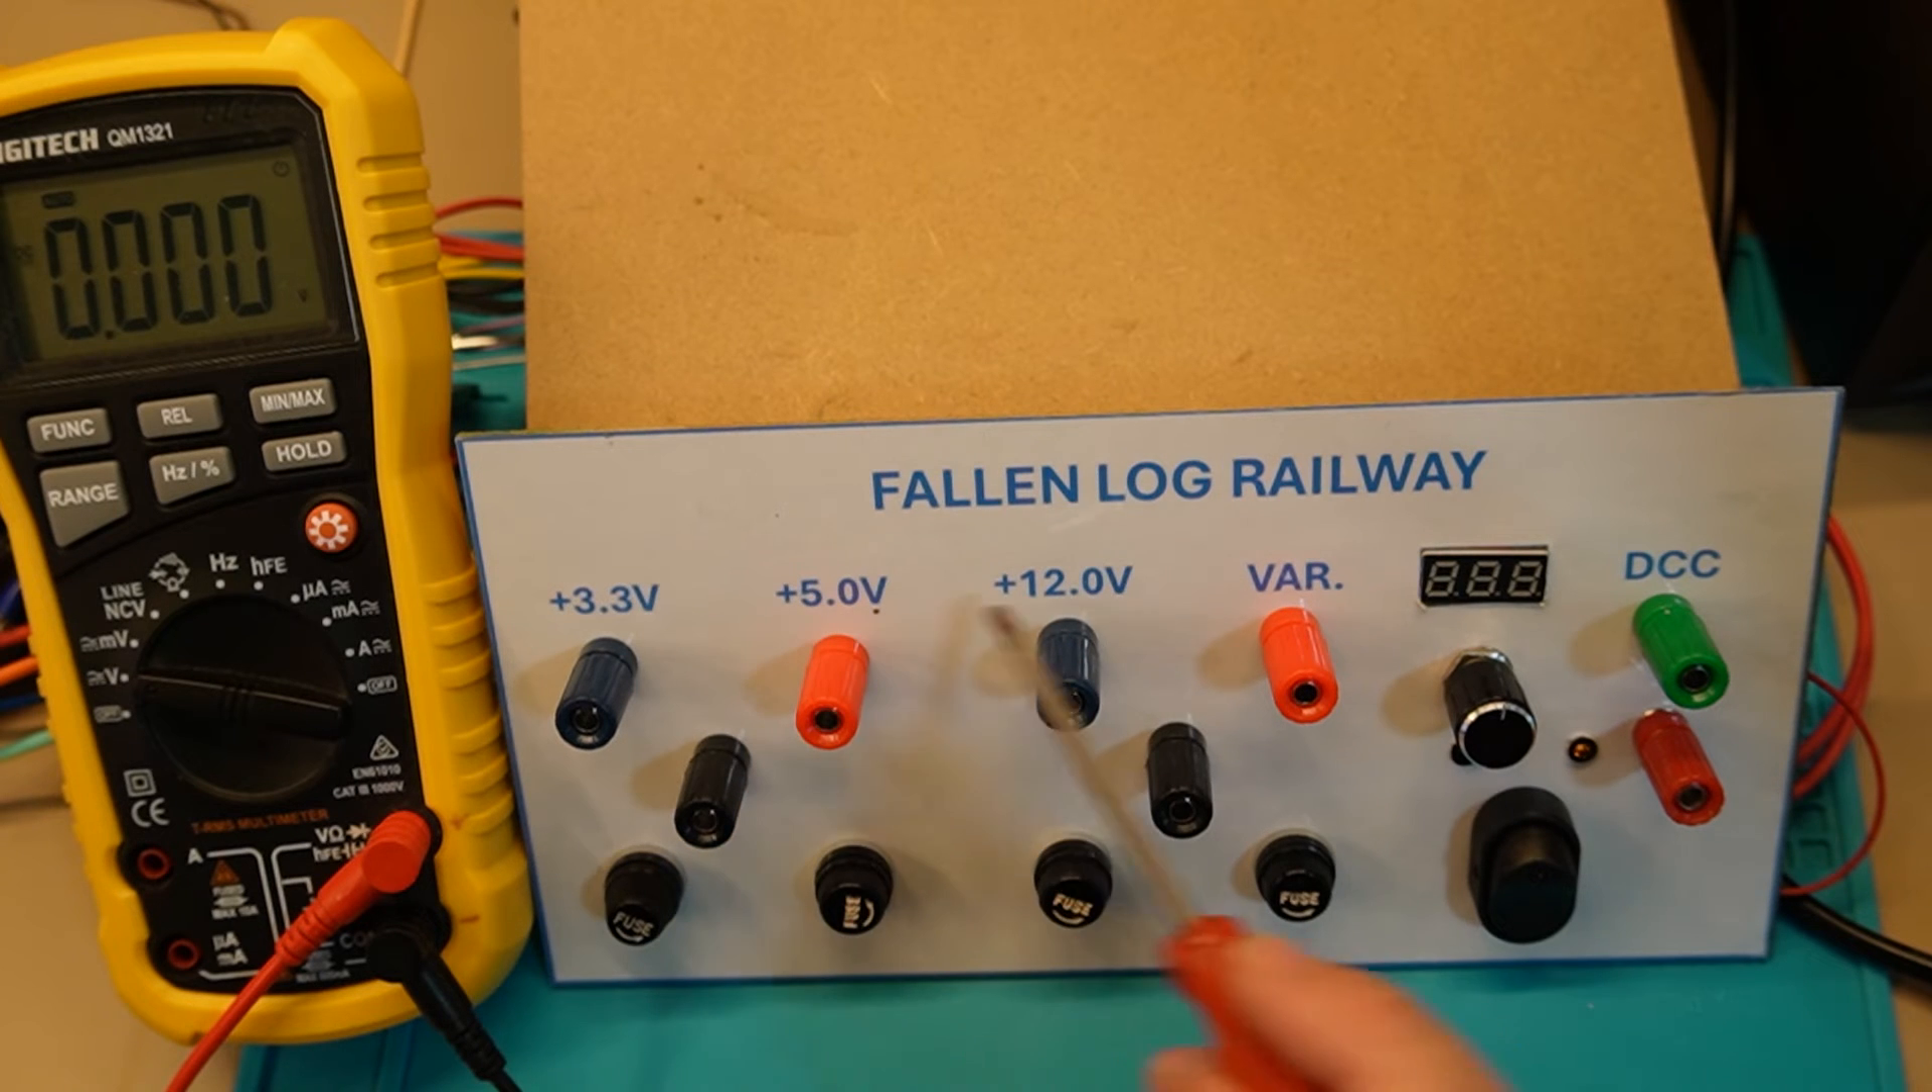So now we've got all the positive DCs across the top with their respective voltages.